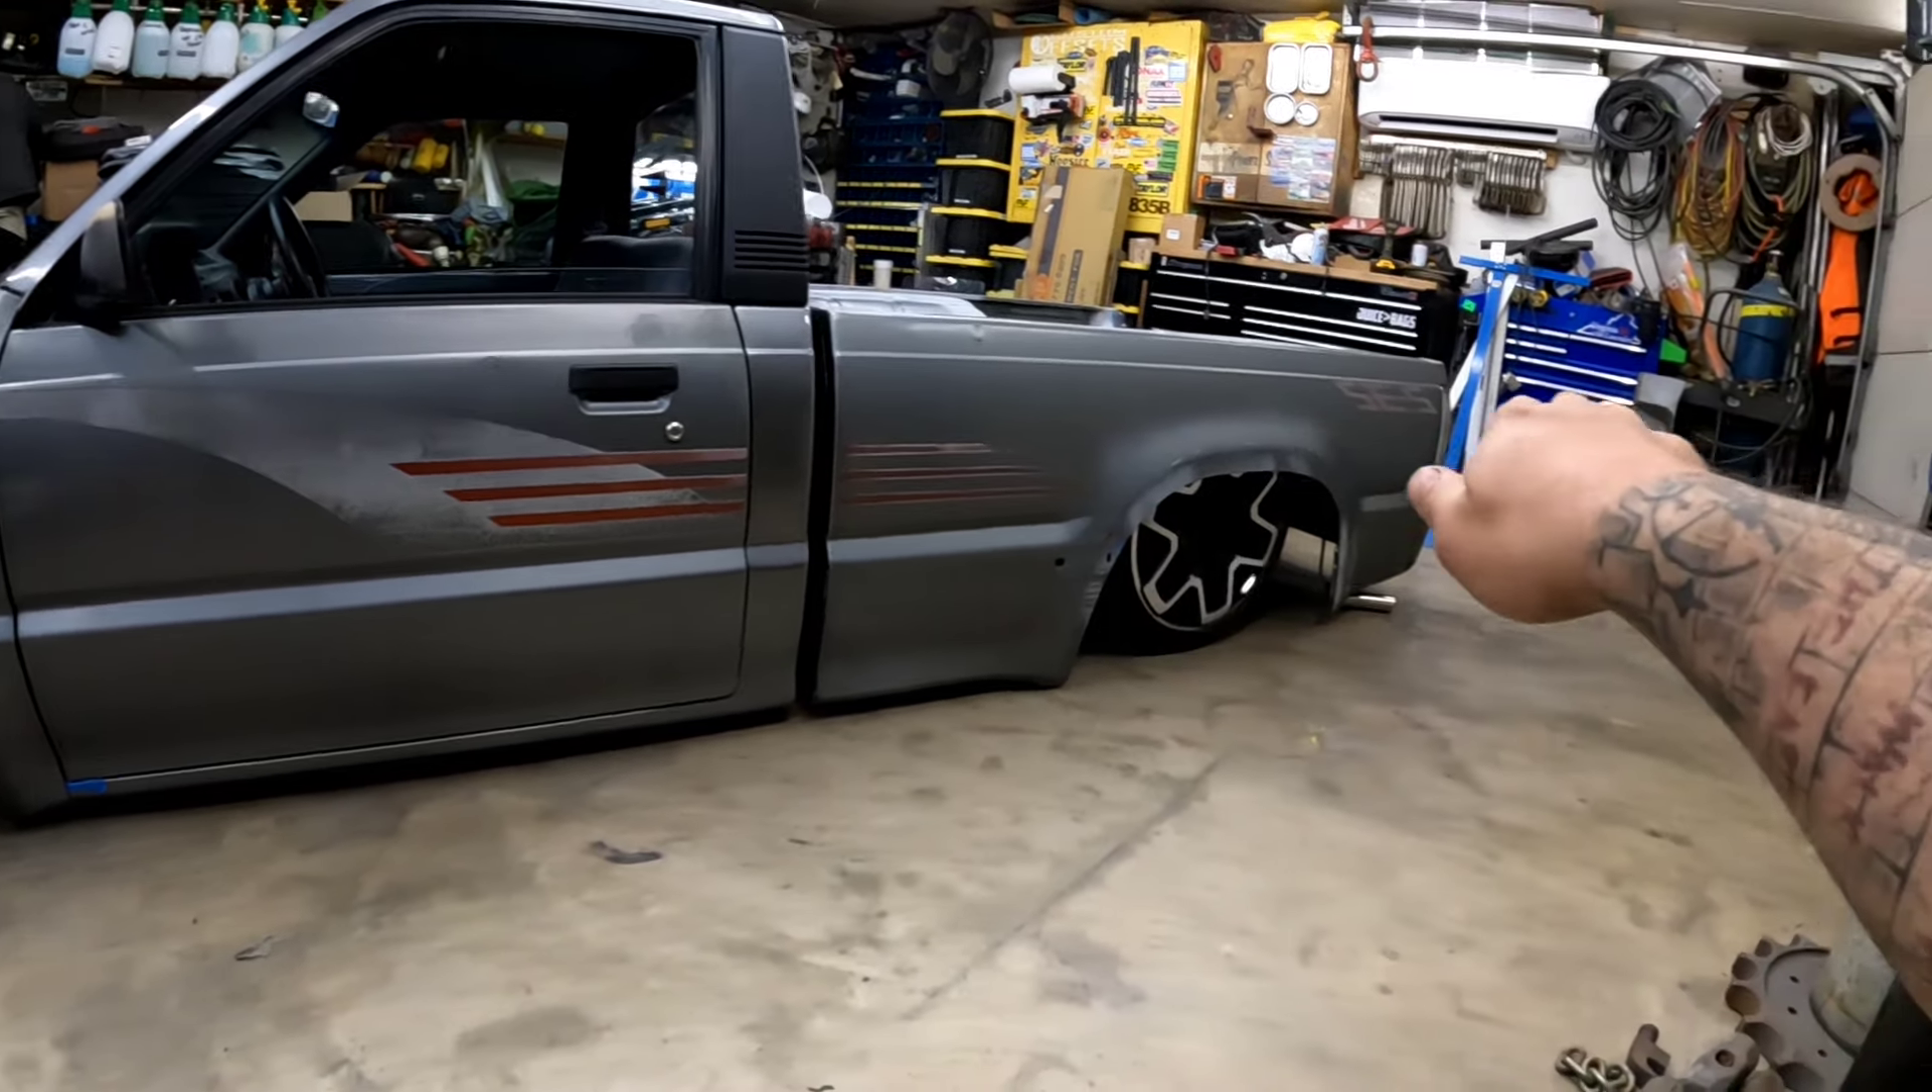There is a massive gap between the bed and the body, and I believe that the bed is tilting down a little bit, so we need to address that today.